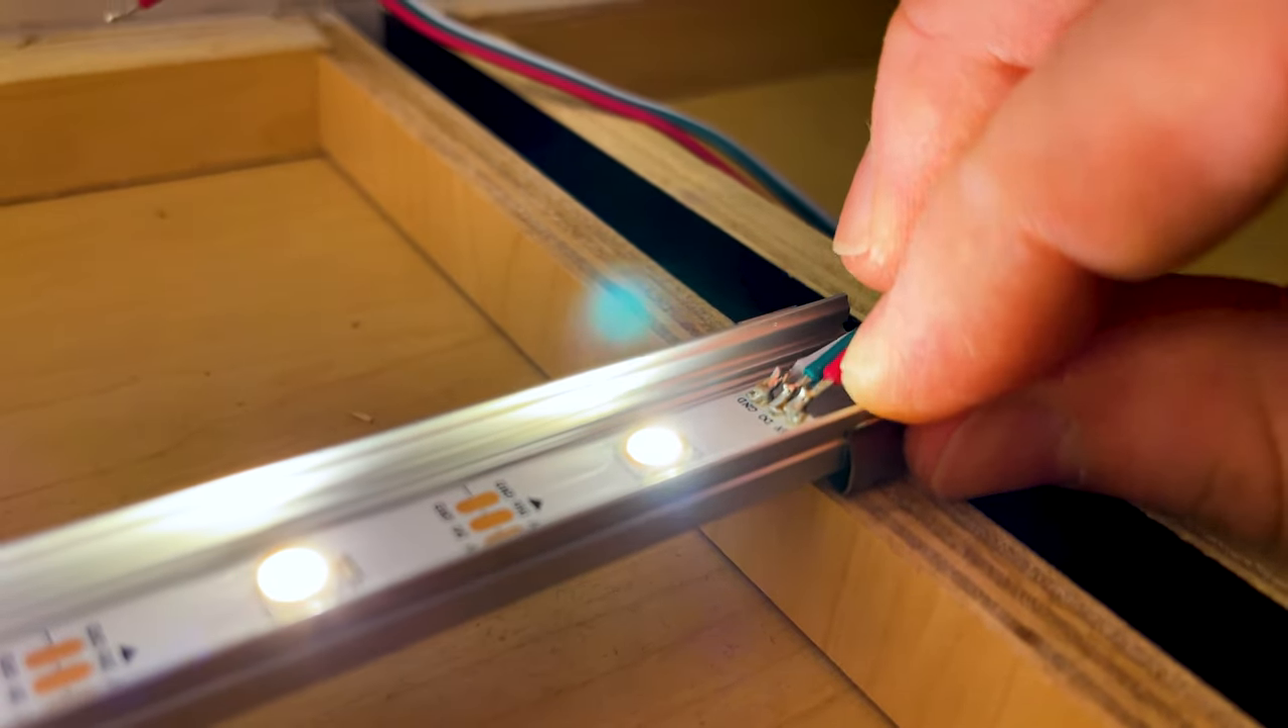You simply take the strip rock it into position and it clips in and as you can see it fits right in that little channel there.